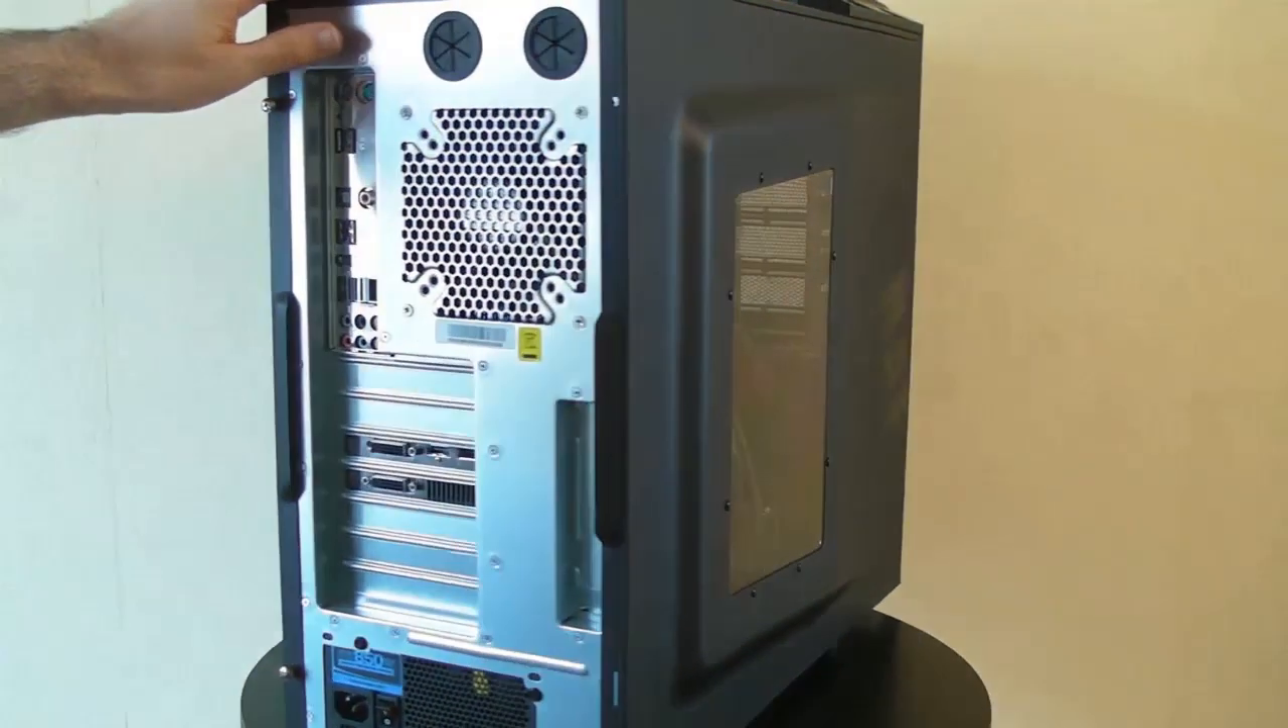Side cover has gone on so so easily as well.